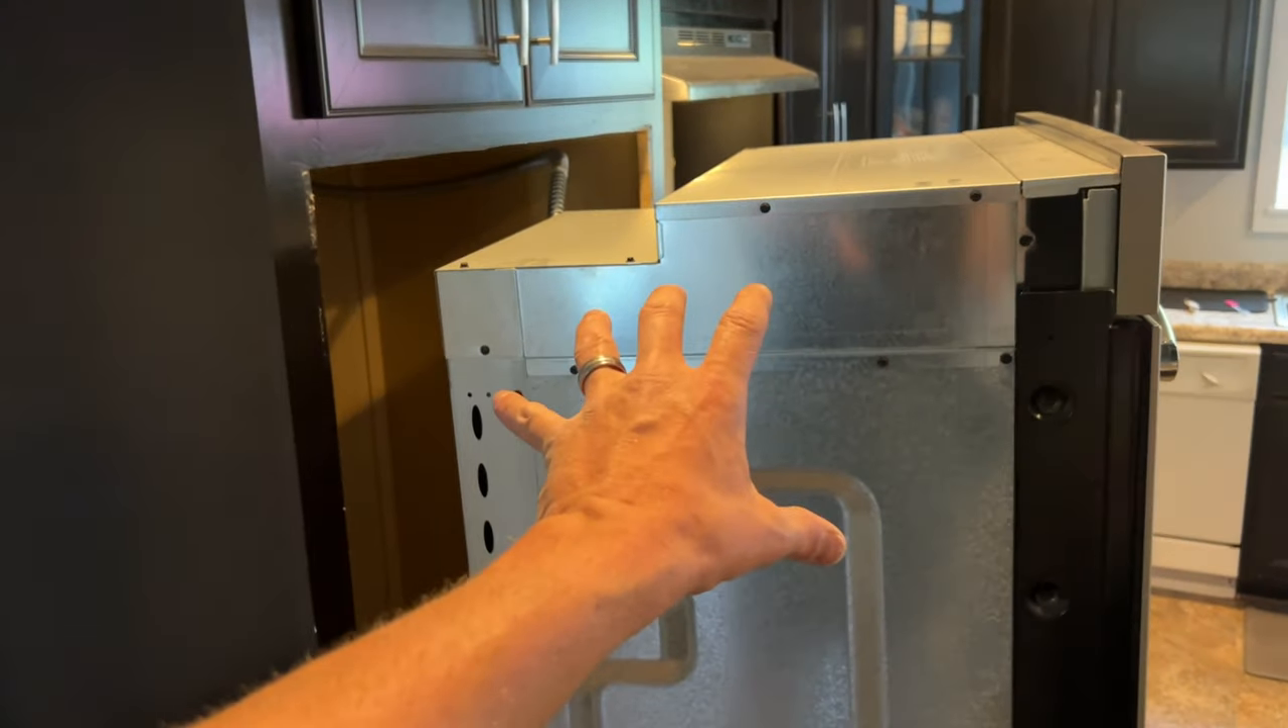So if you come here and look i actually went ahead and pulled my double wall oven out of the cabinet here so i can get an idea of where my outlet is which is right there.